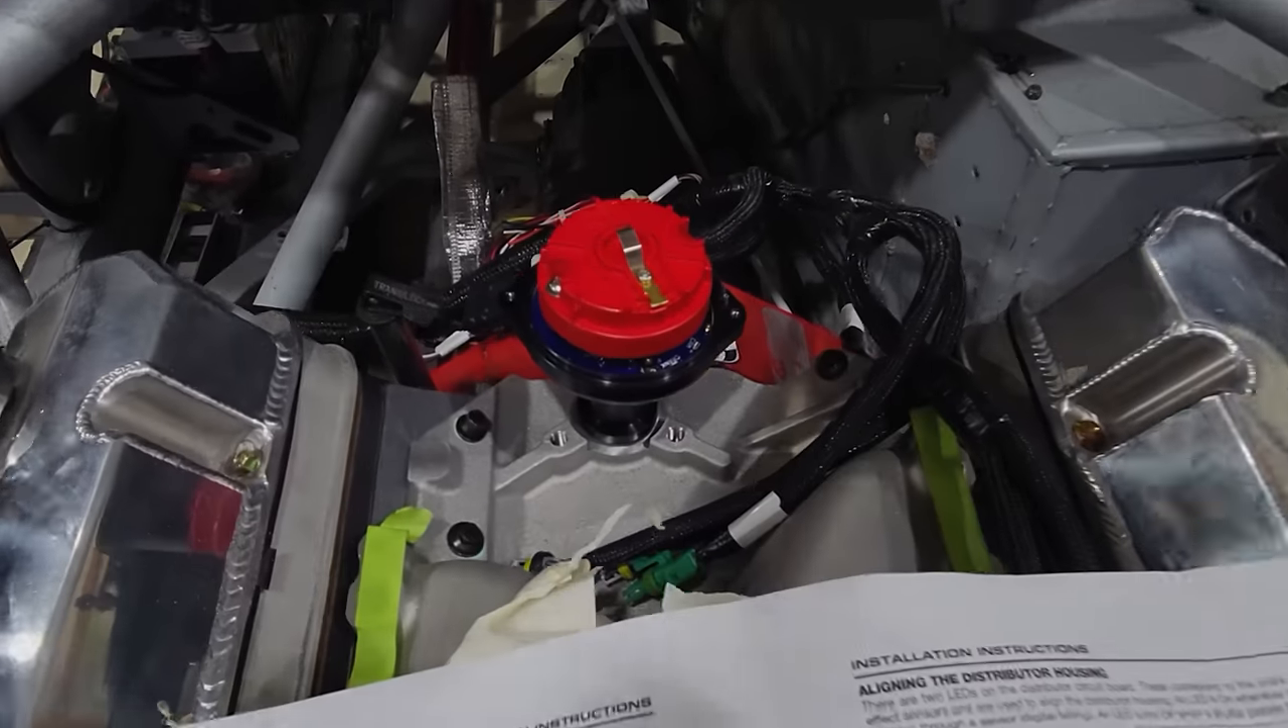Got the distributor dropped in.